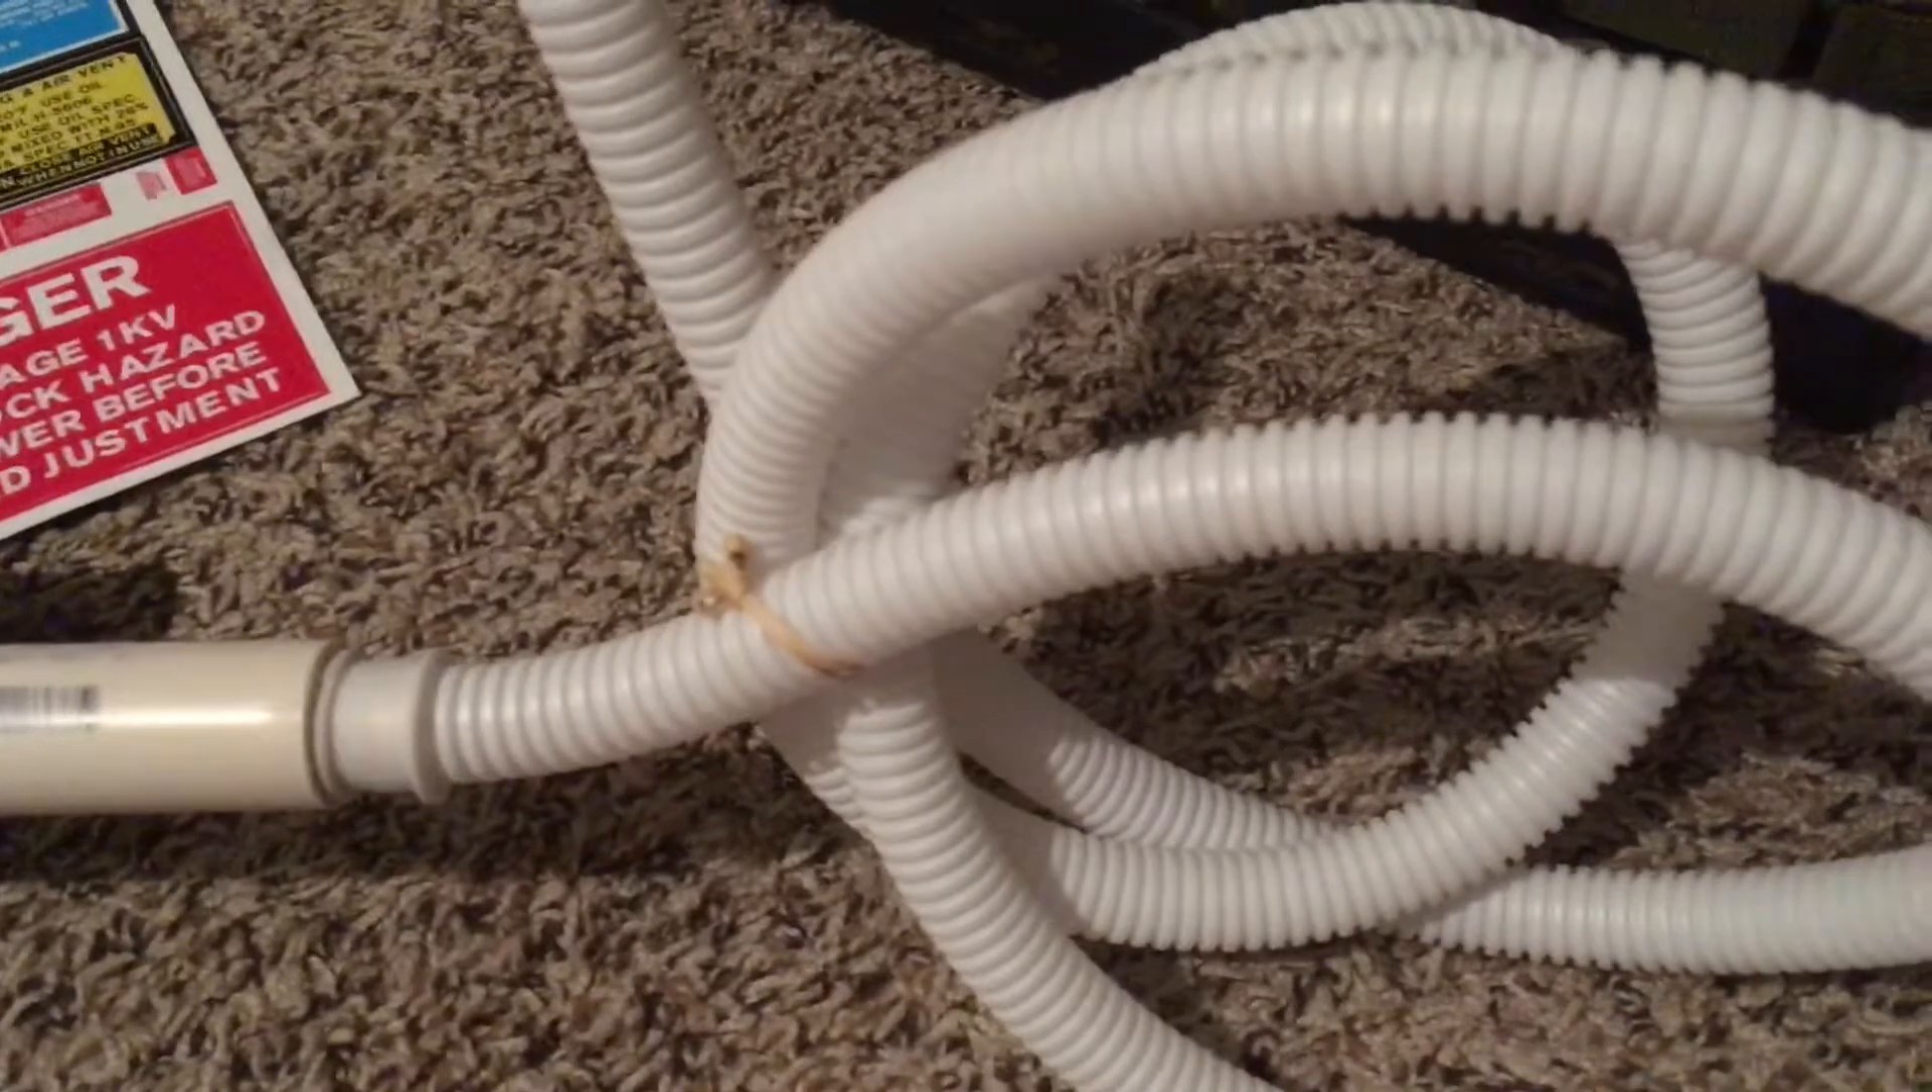And the cool thing is I was able to, I found this really cool hose that fits perfectly onto the handle.